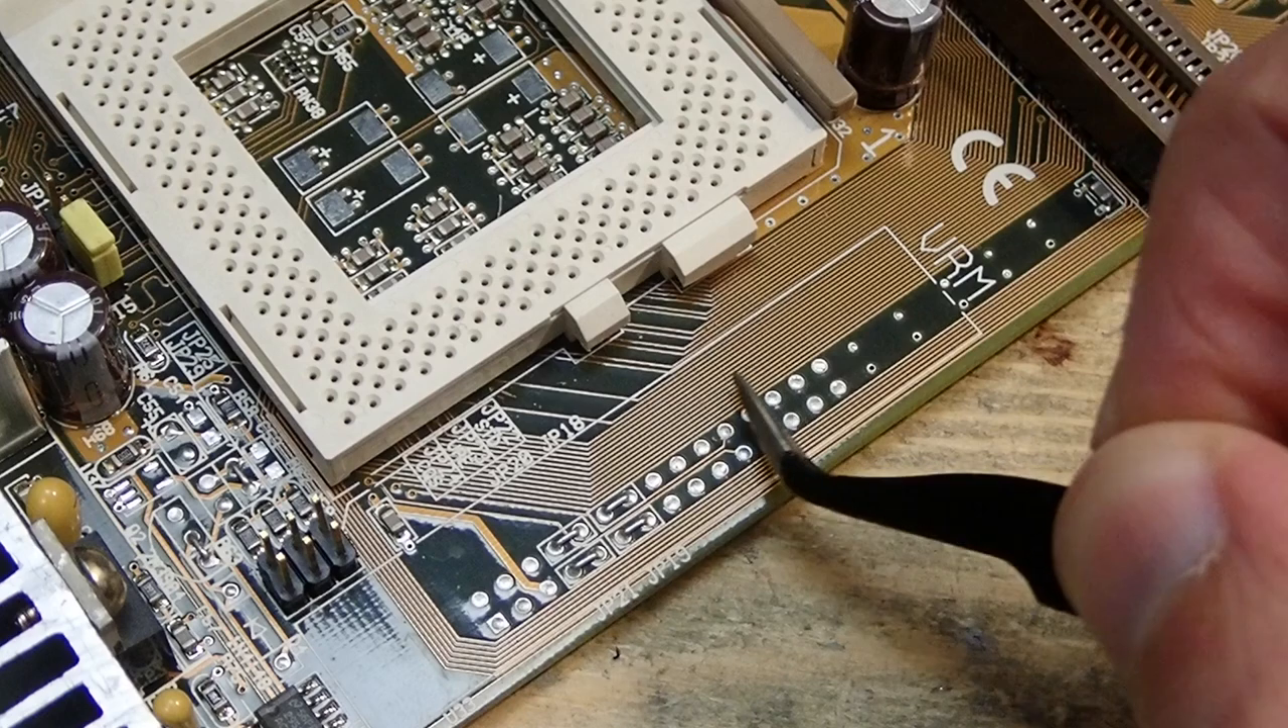As you see the vrm connector is not yet soldered.